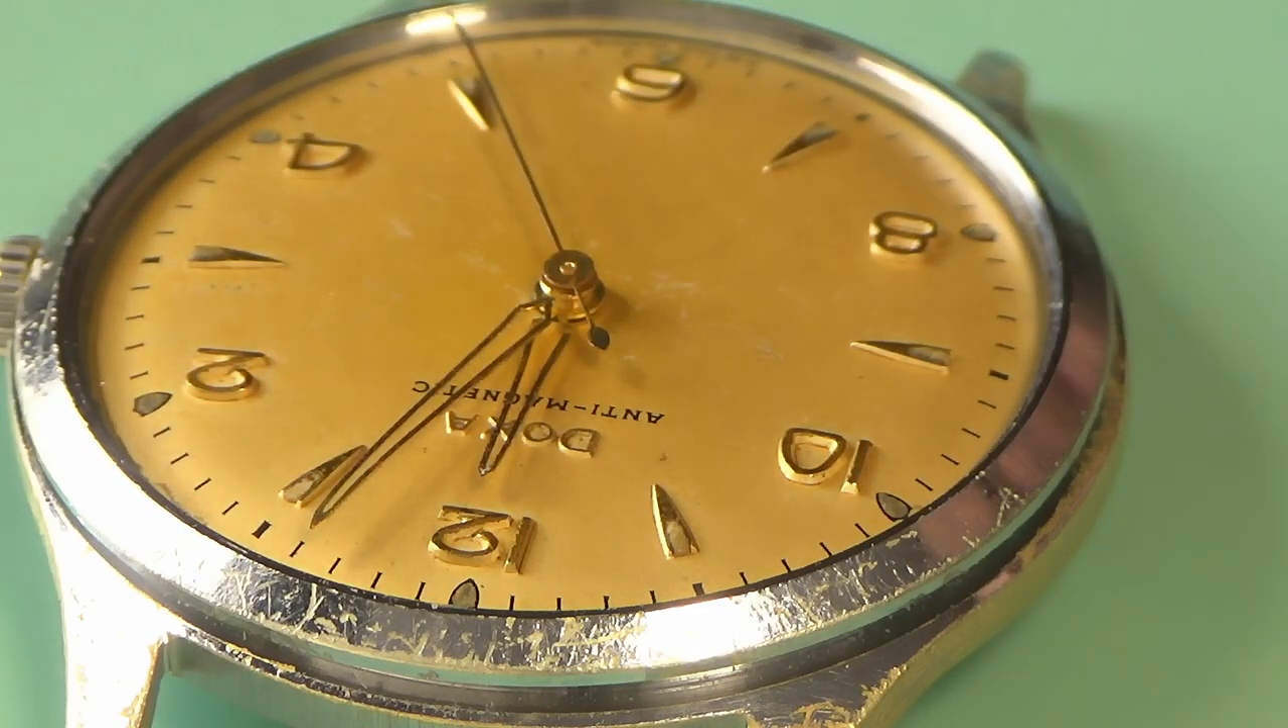Okay so i've got the watch back in its case uh which is just this watch drops in from the front so it's very easy and i lay that bezel back on.